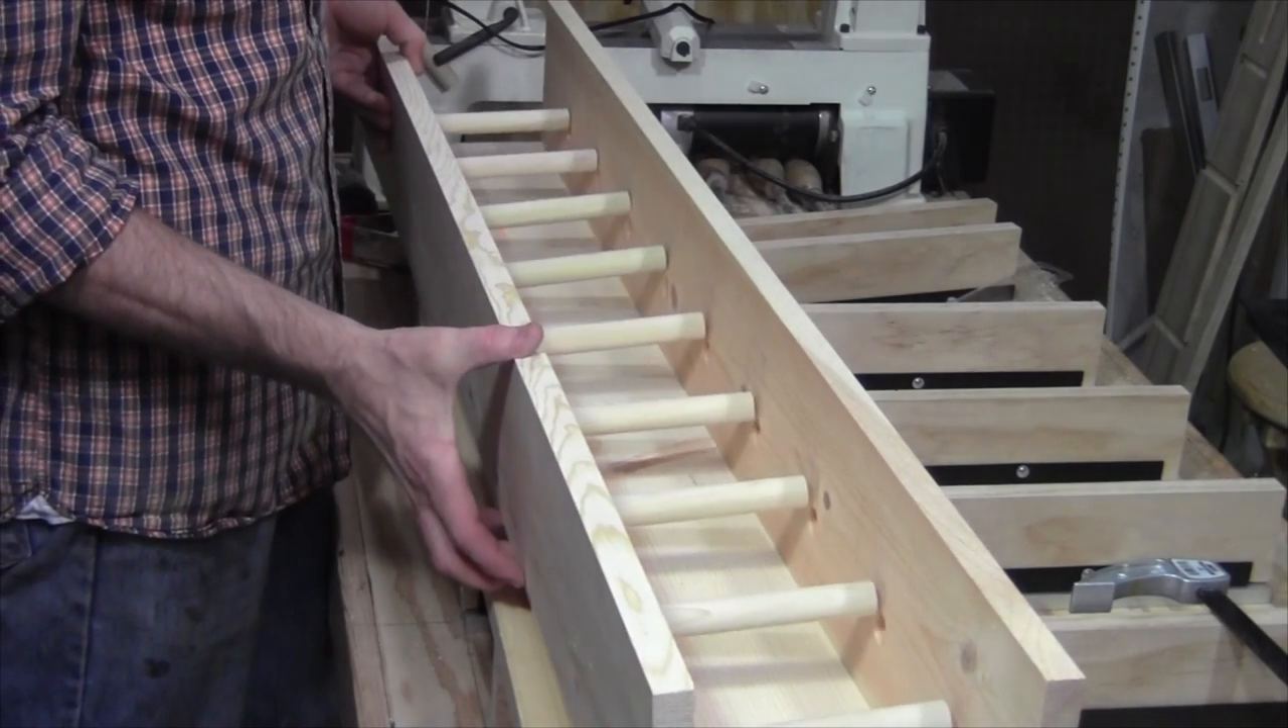All right, I've installed all the dowels into the side that I don't have screwed on yet.